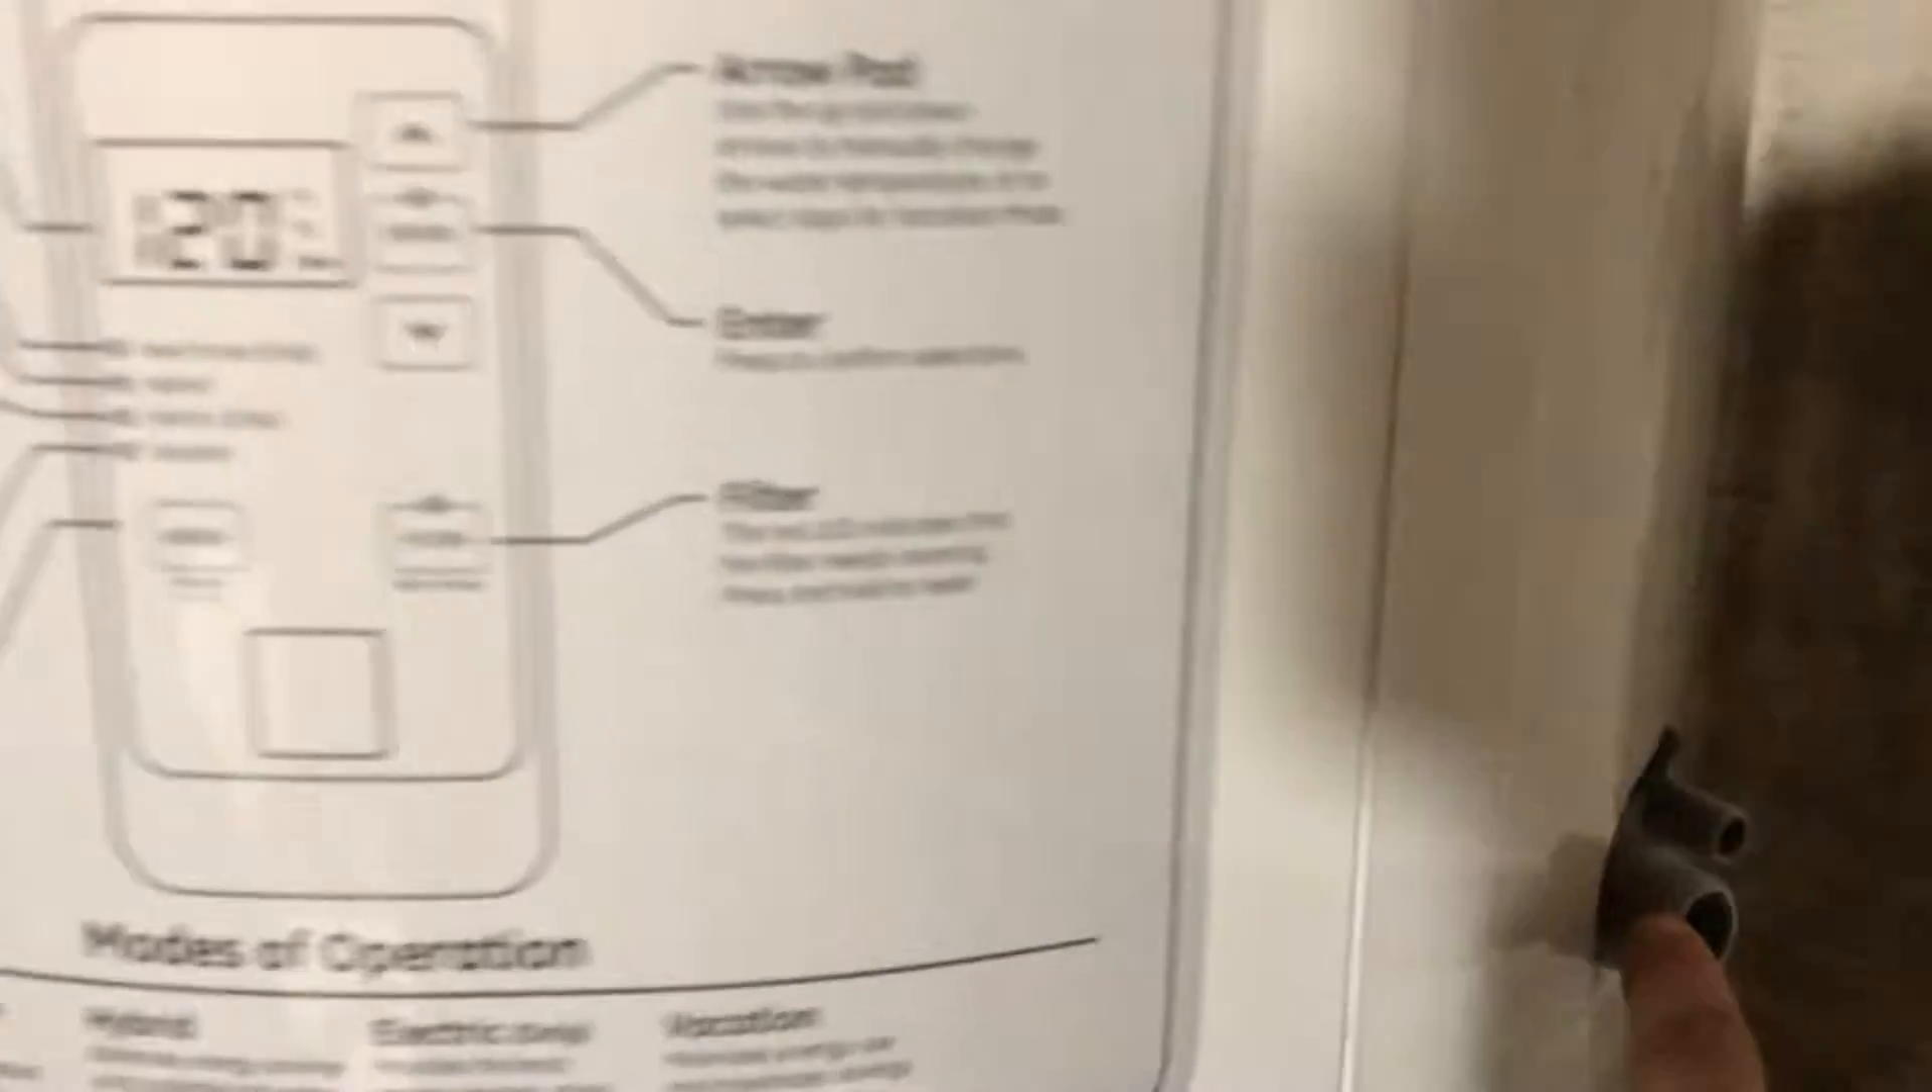What we have left to do over here is I have to install a 90 -degree elbow to drain the condensation.